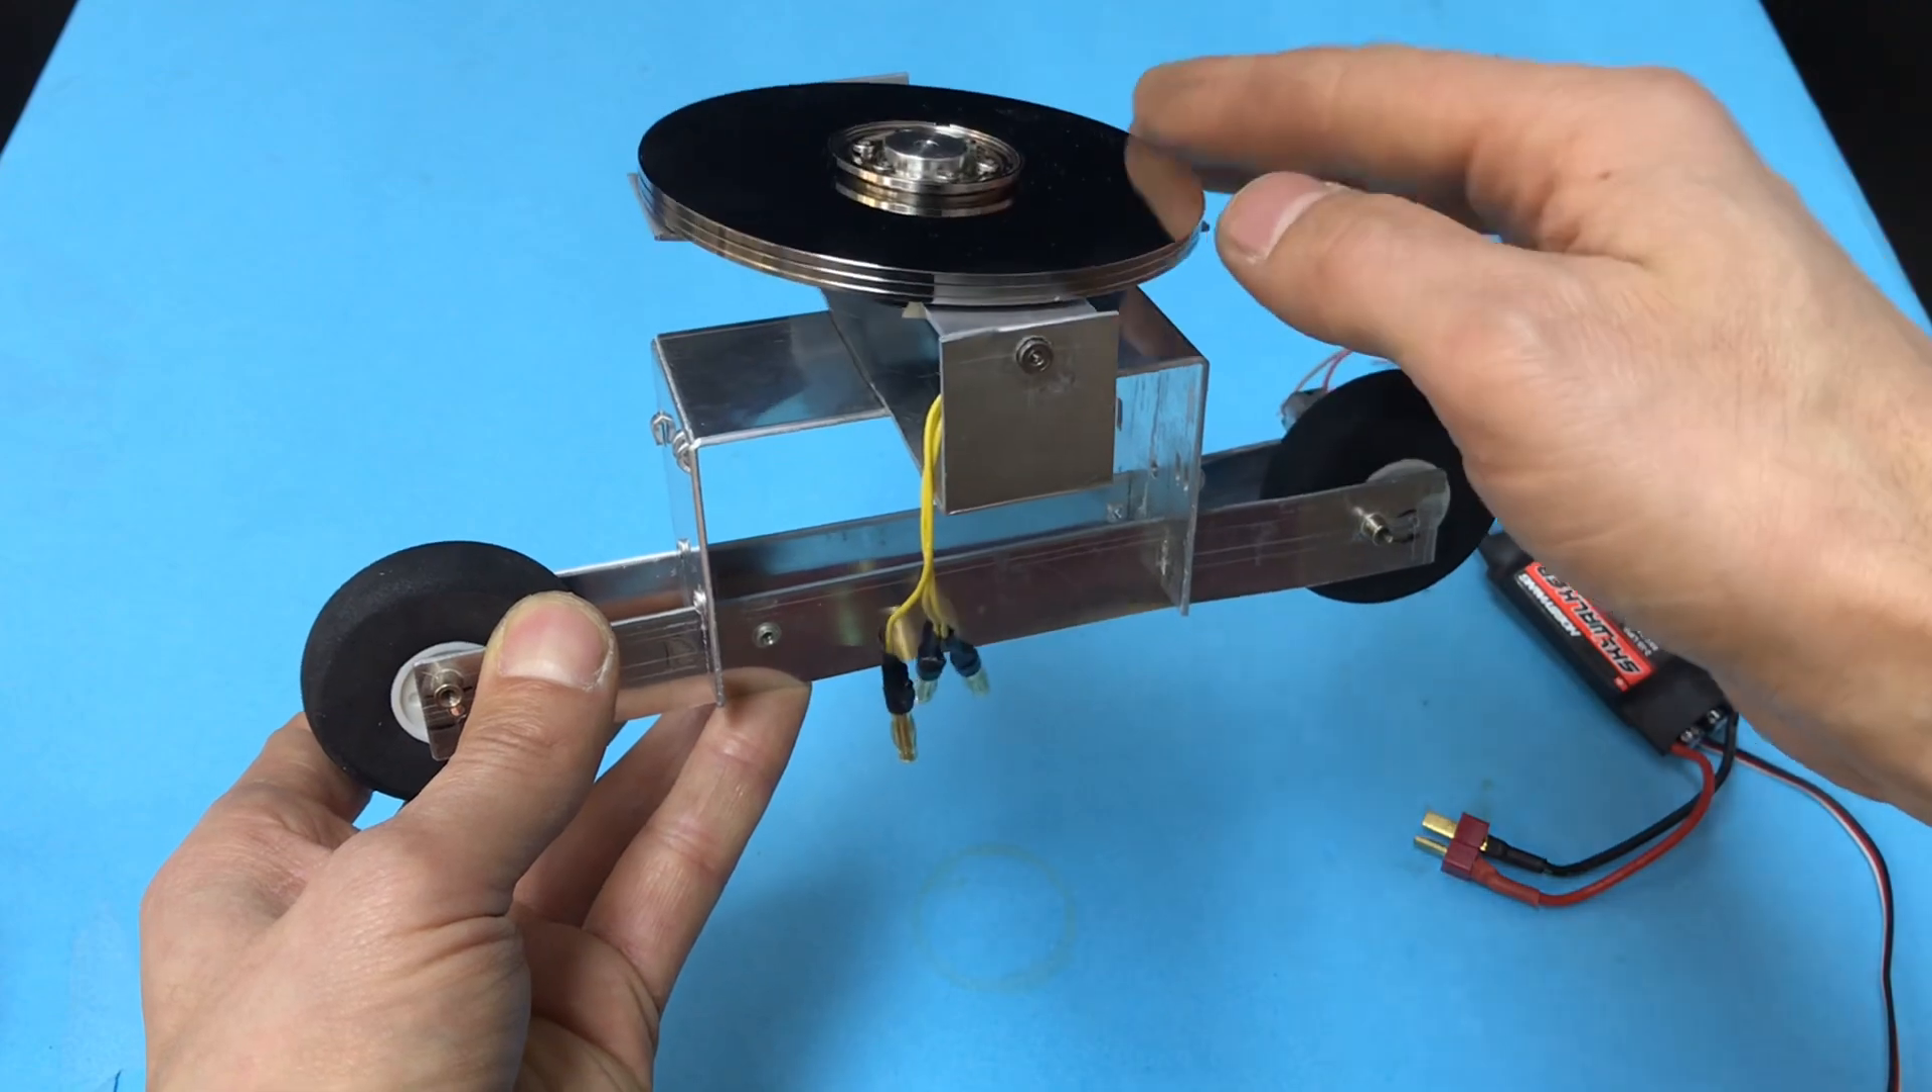Evet üst diskimizi de yerine yerleştirdik.